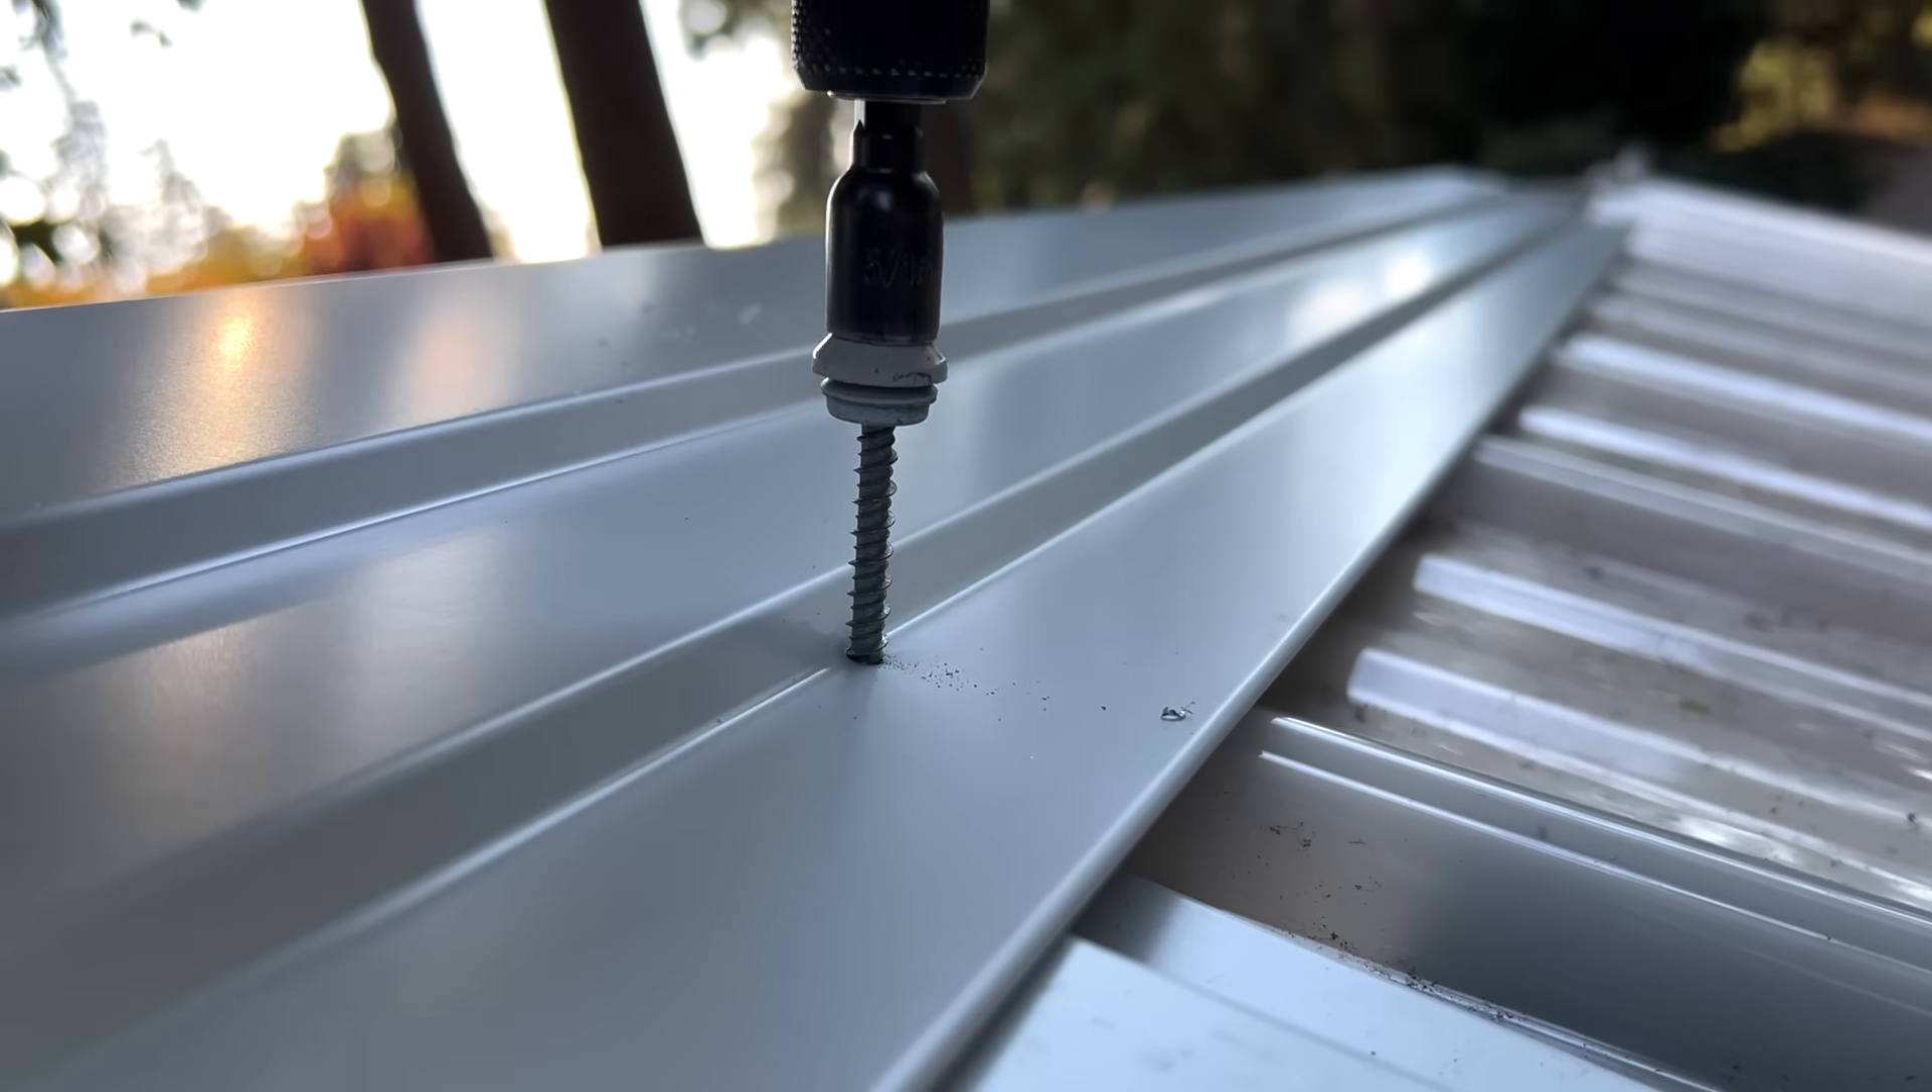Our final piece of trim on this roof system is this top cap, which is nicely placed right on top and it comes with specific screws that are a bit longer than the ones that we did previously.